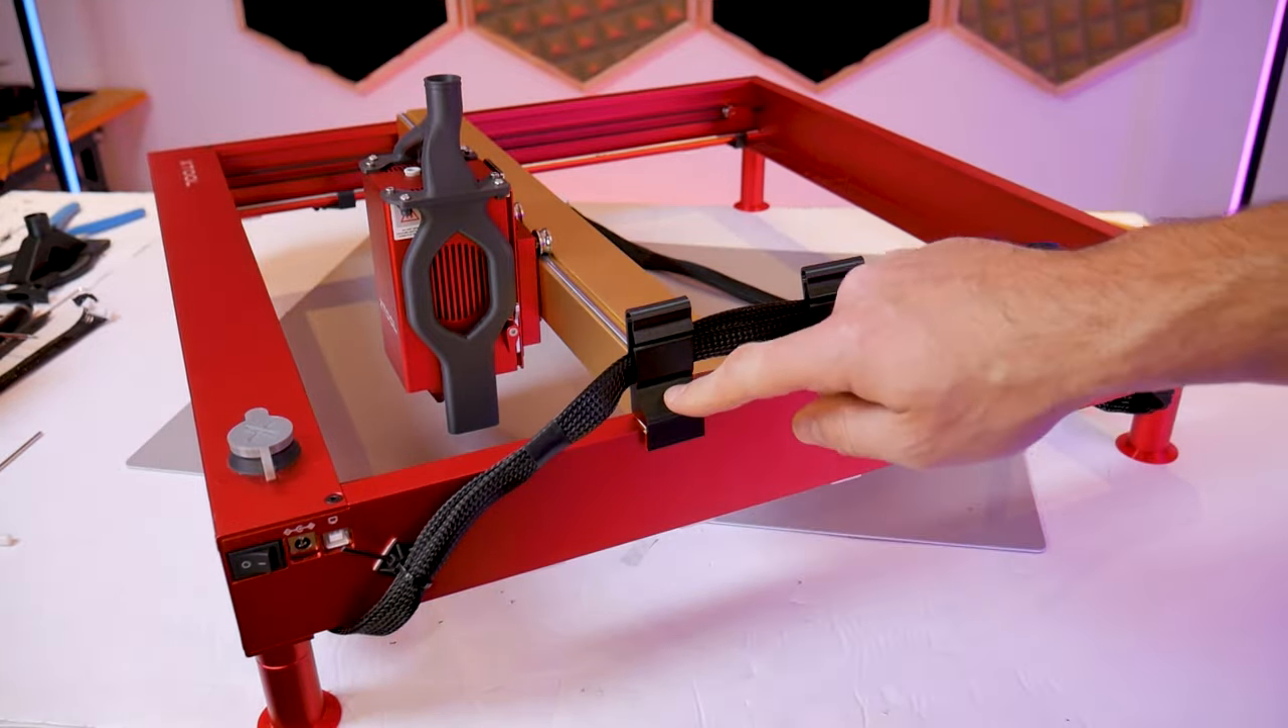I'll repeat this procedure for the remaining two stanchions and you can see that I have the two parts of the wire harness pushed together and held inside of these stanchions.